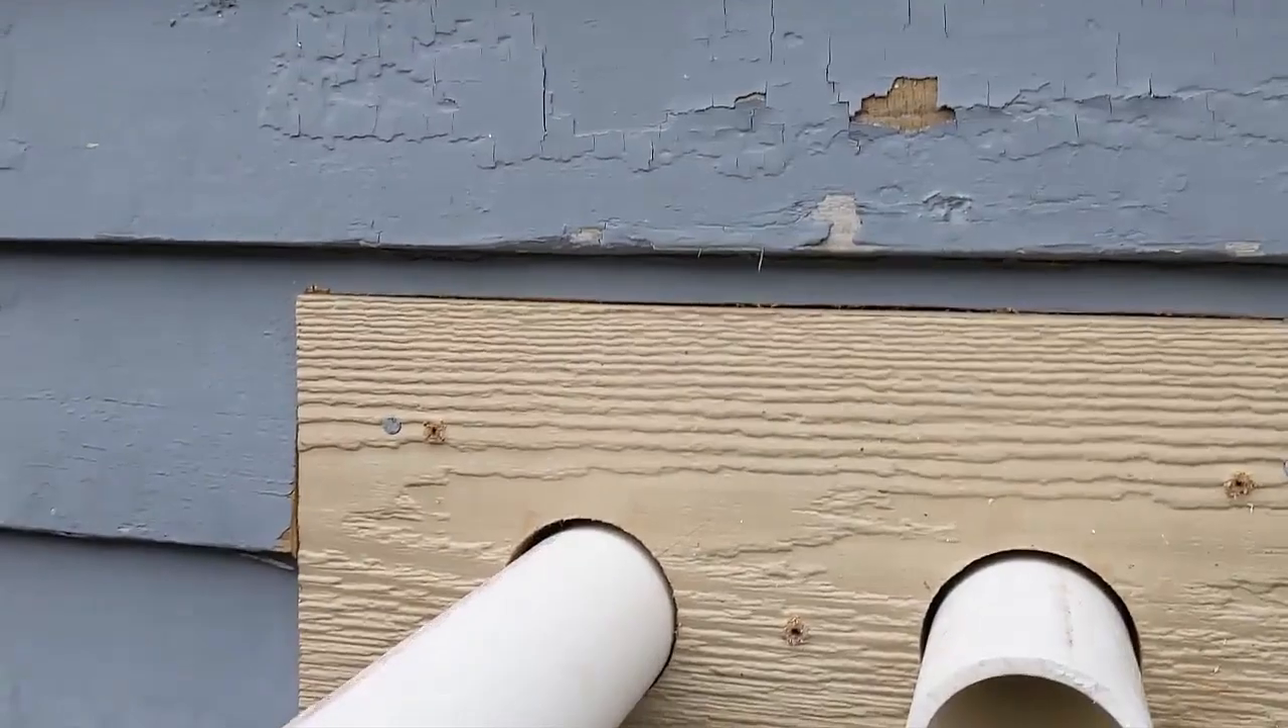So these pipes are now all the way through.